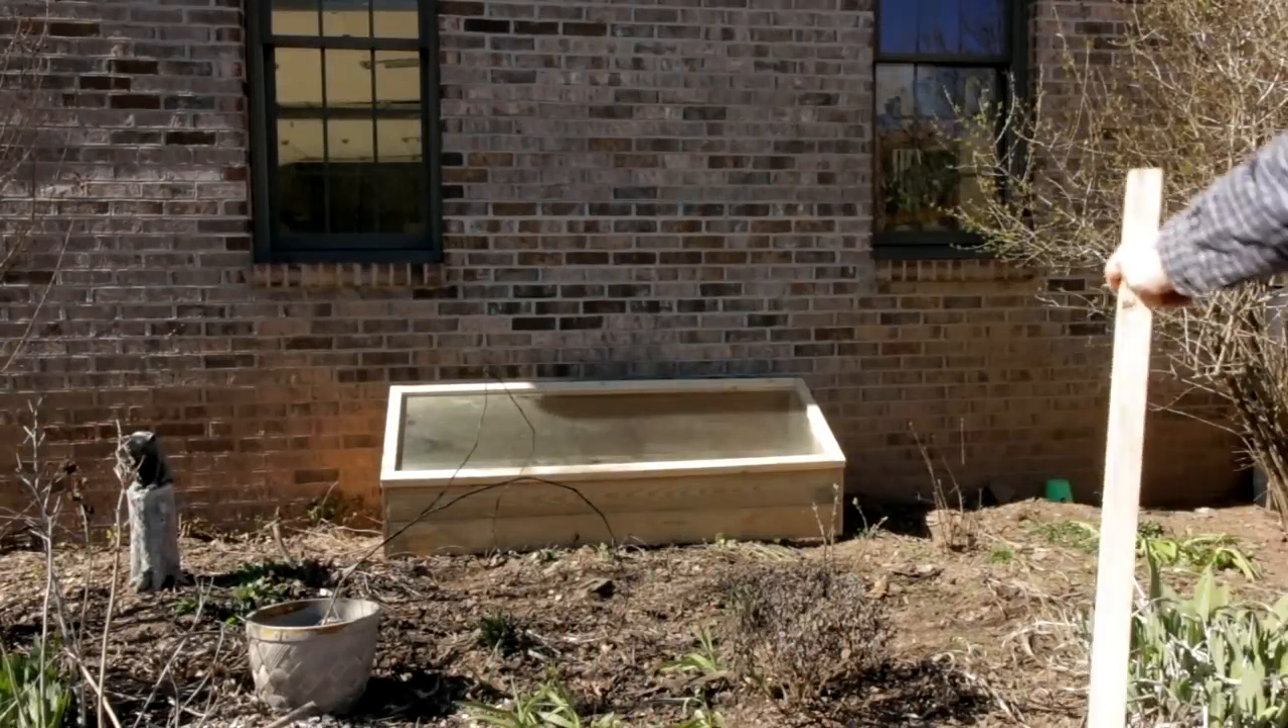Okay so I have my cold frame in place up here at the house in our landscaping.